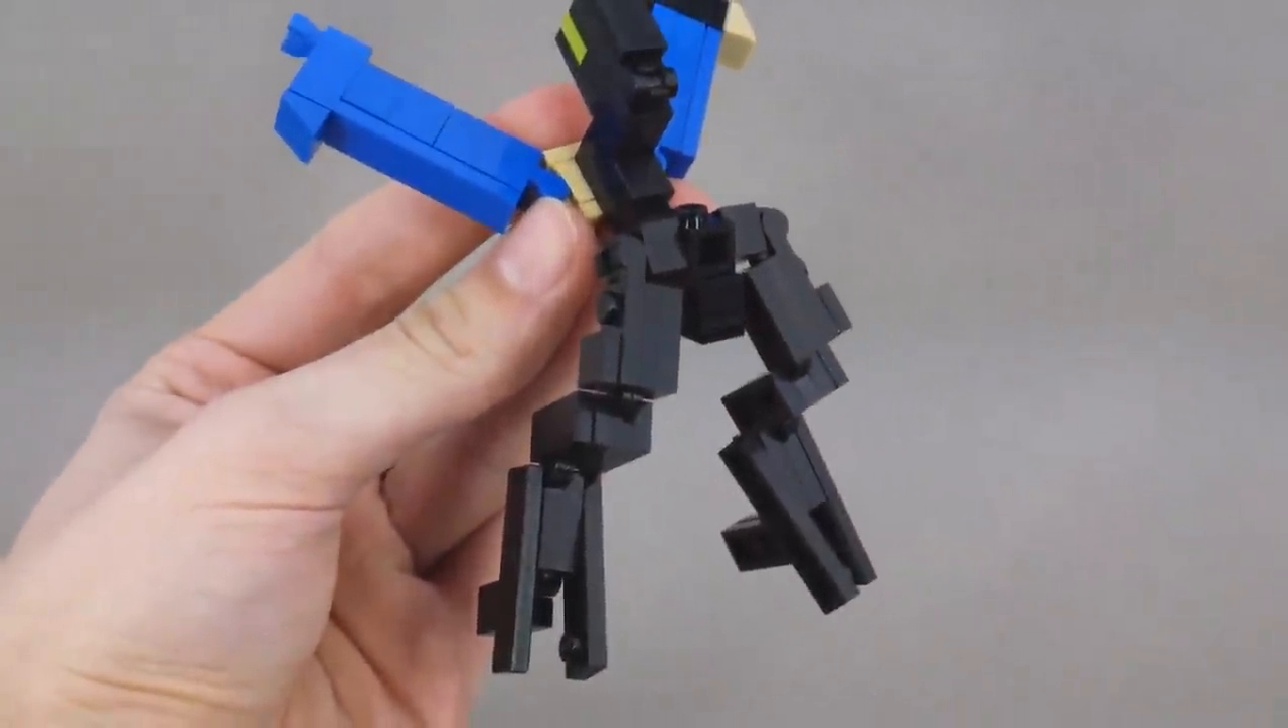And there you have the legs, ready to go.